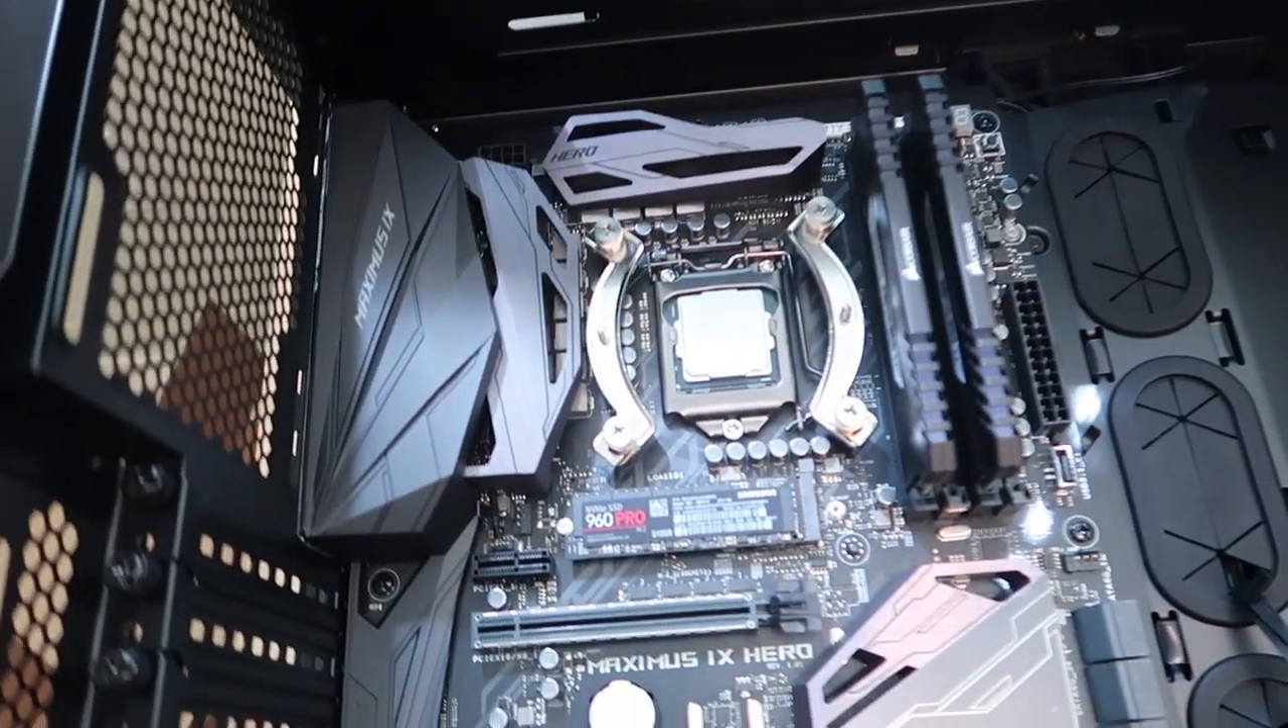So I just mounted the brackets as you can see right there.